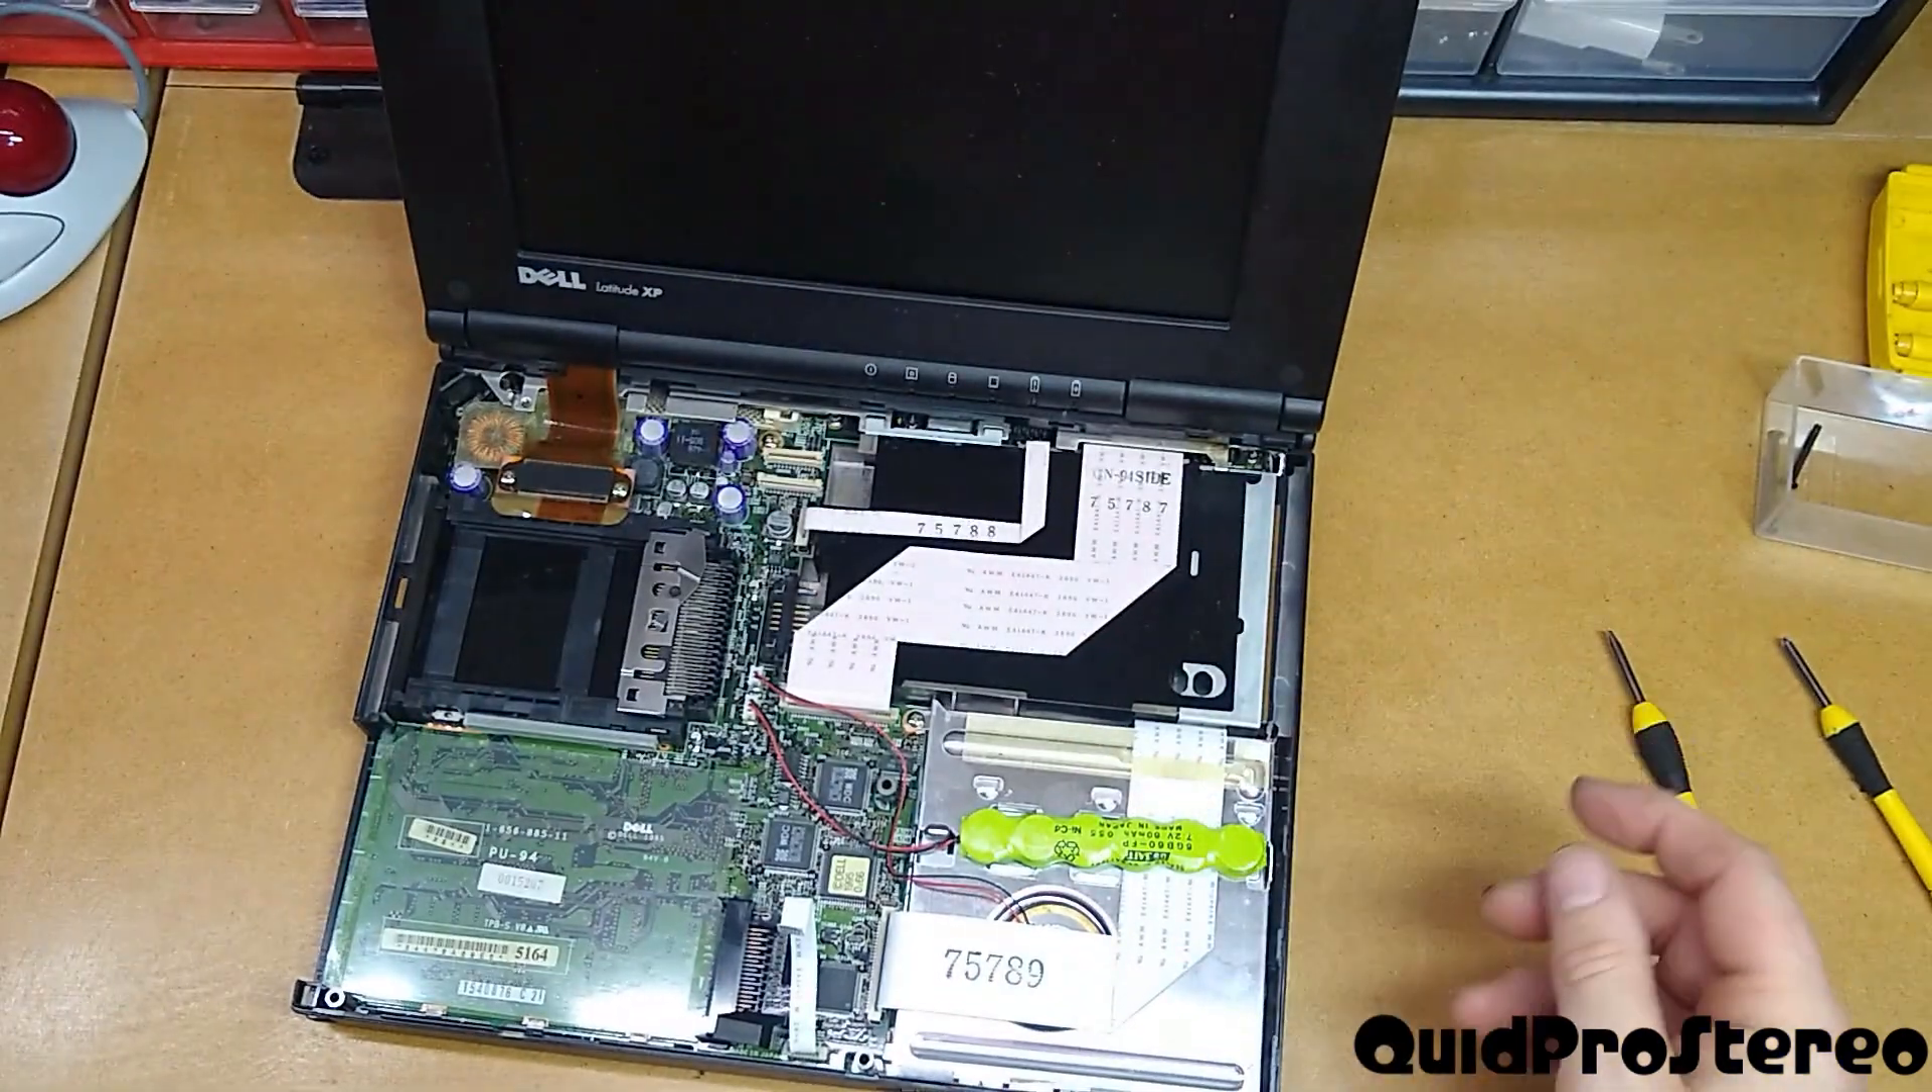Now the keyboard's out of the way.